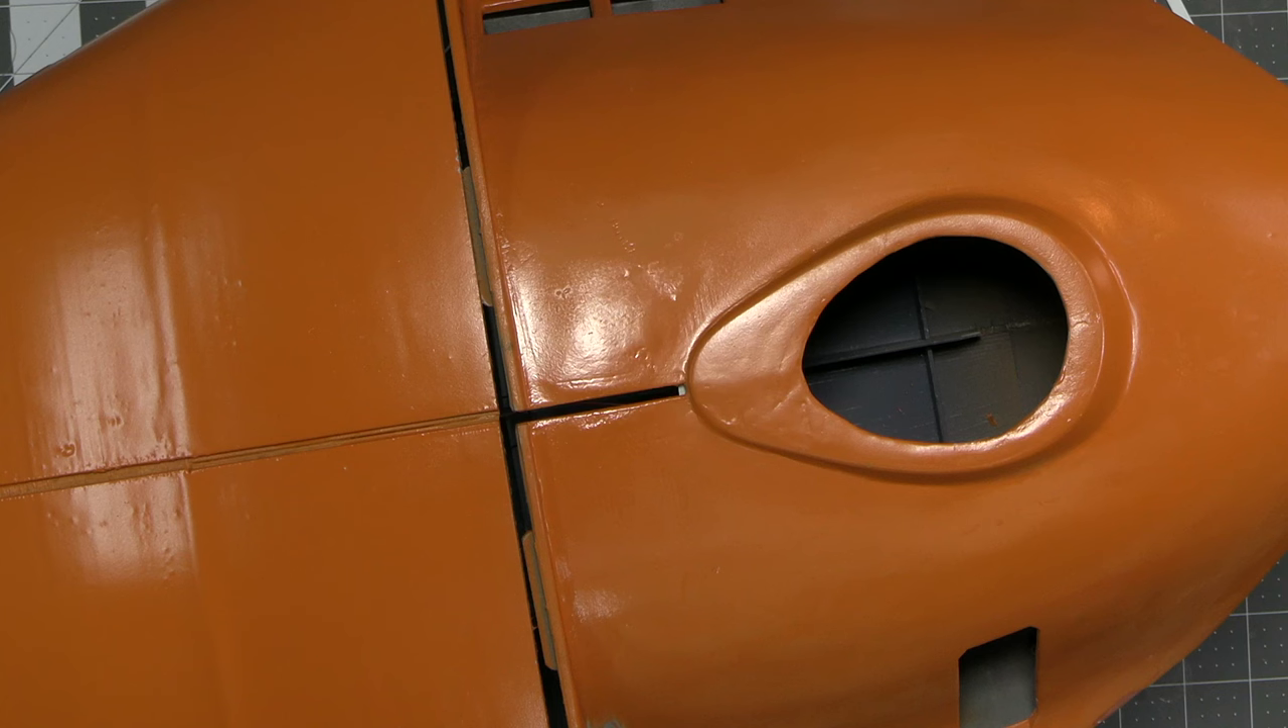When you drop the shell in you'll notice huge gapage look at that.